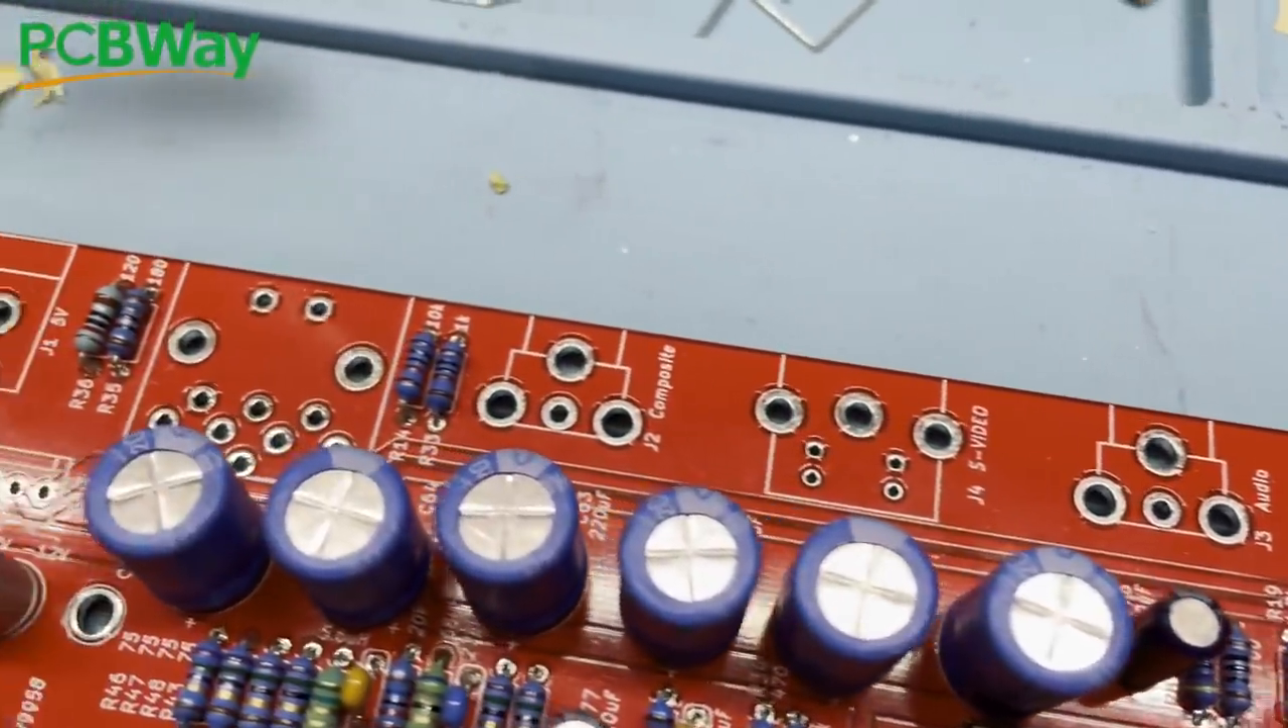And with all of those capacitors installed, there's only the external points to solder in.